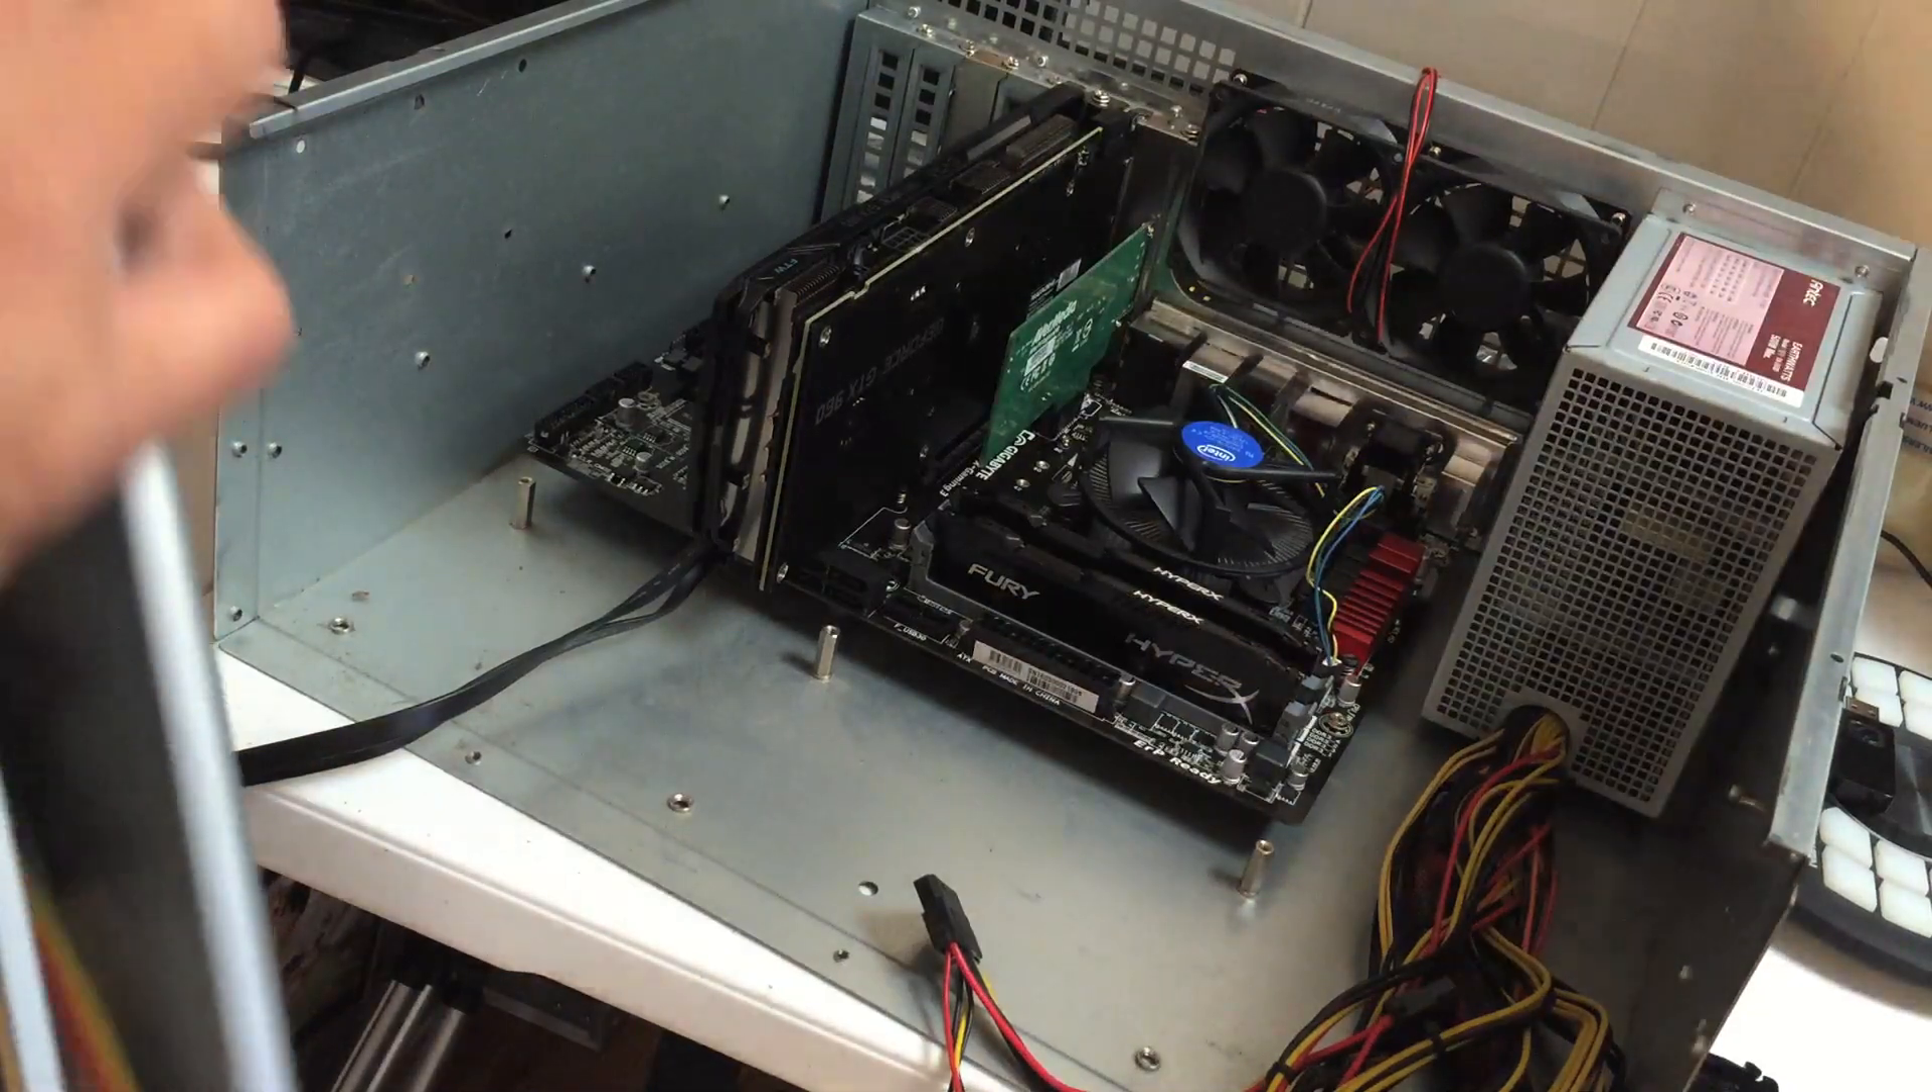Okay so we got all that put in ready to go we've got our CPU we've got our RAM we have our cards everything put in.